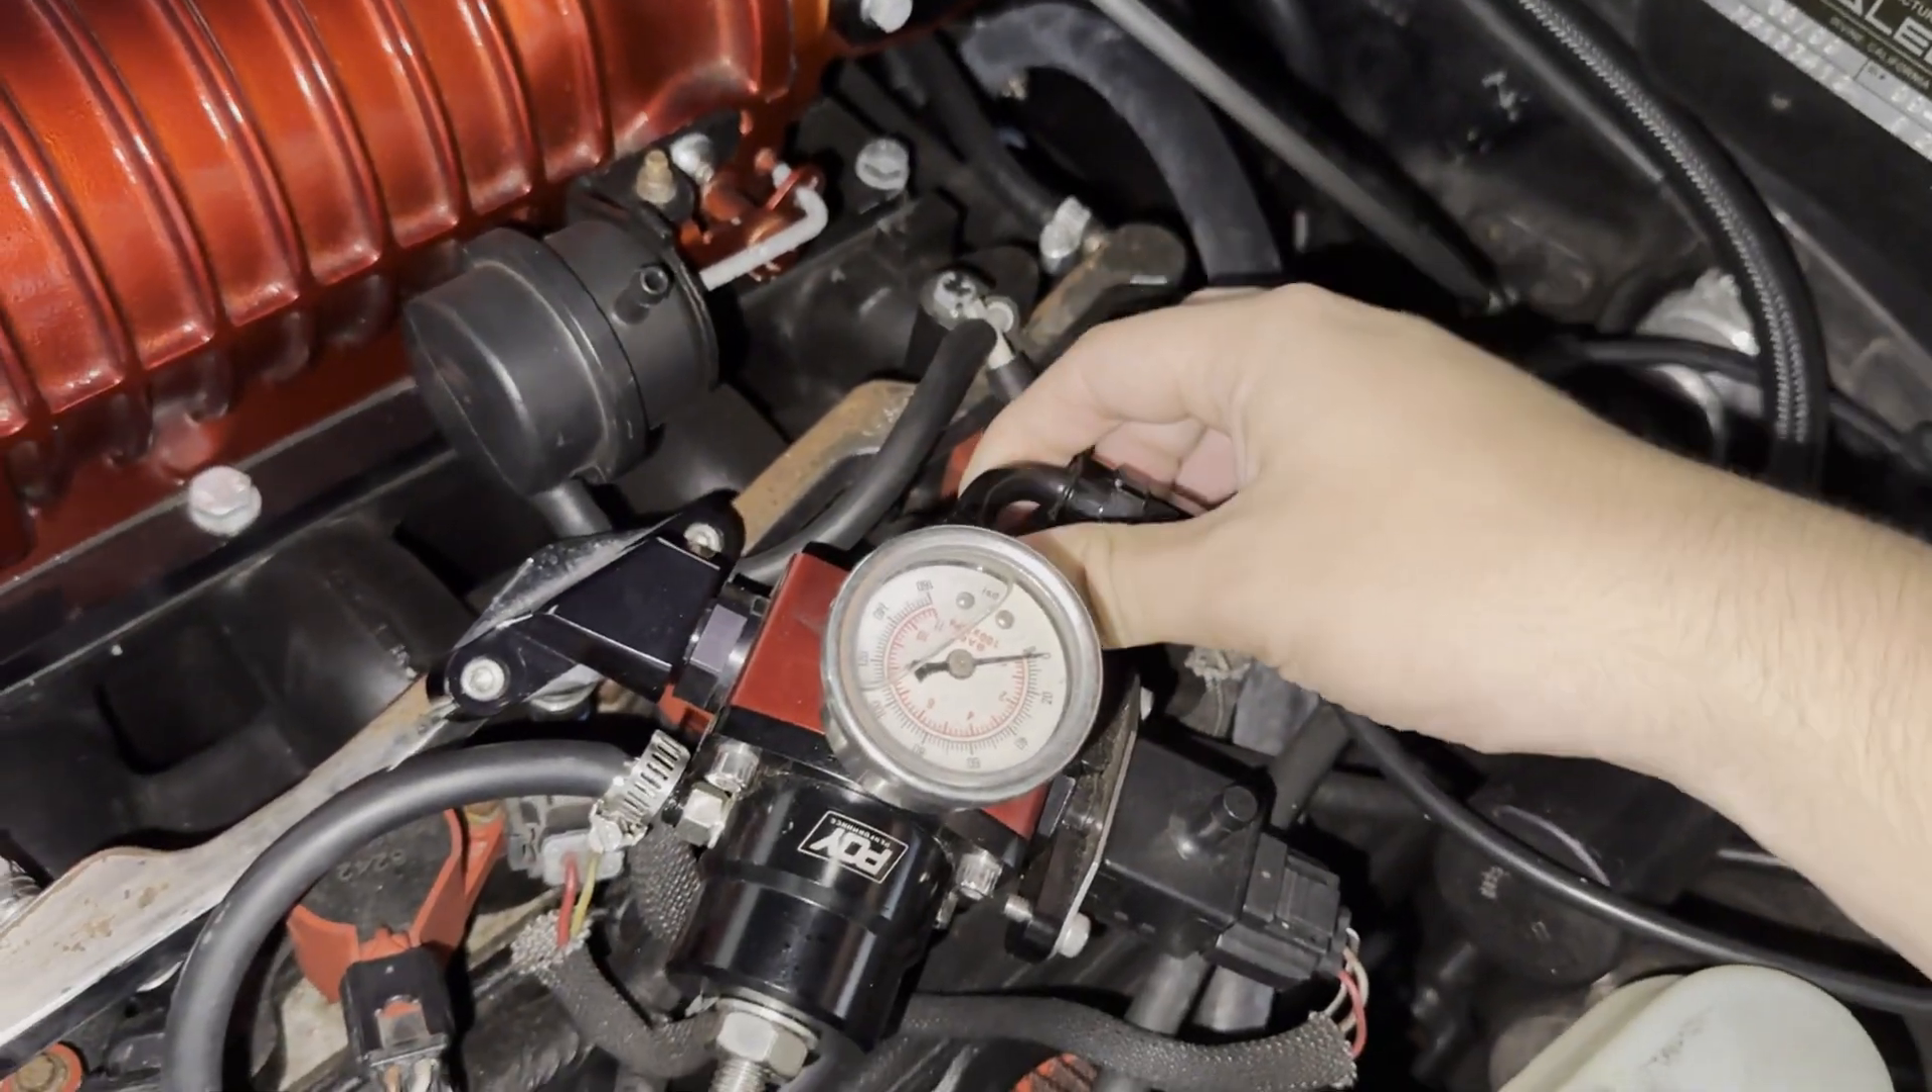So coming over here and looking at the car, you see we've got our fuel pressure regulator here for our return fuel system that we installed not long ago.